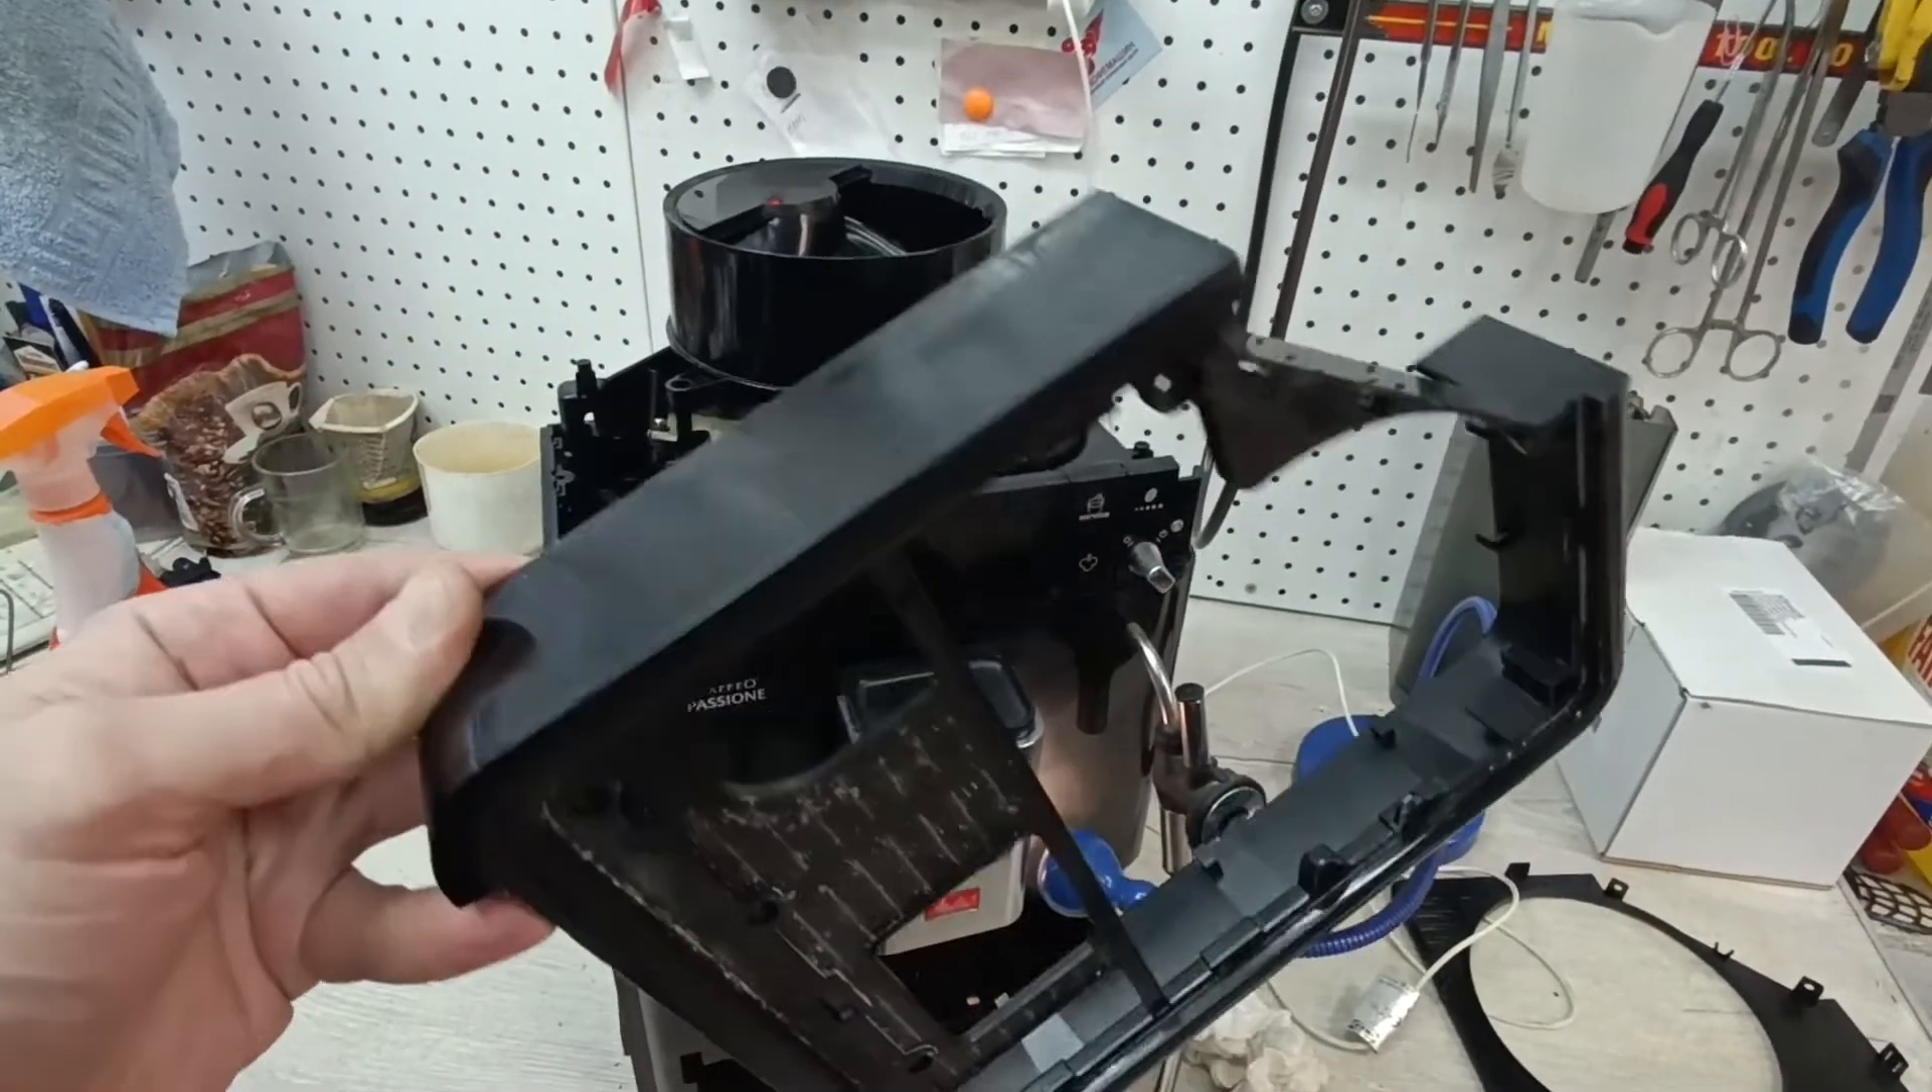Дальше сверху надевается крышка. Ну, вот она. Я ее пока одевать не буду.